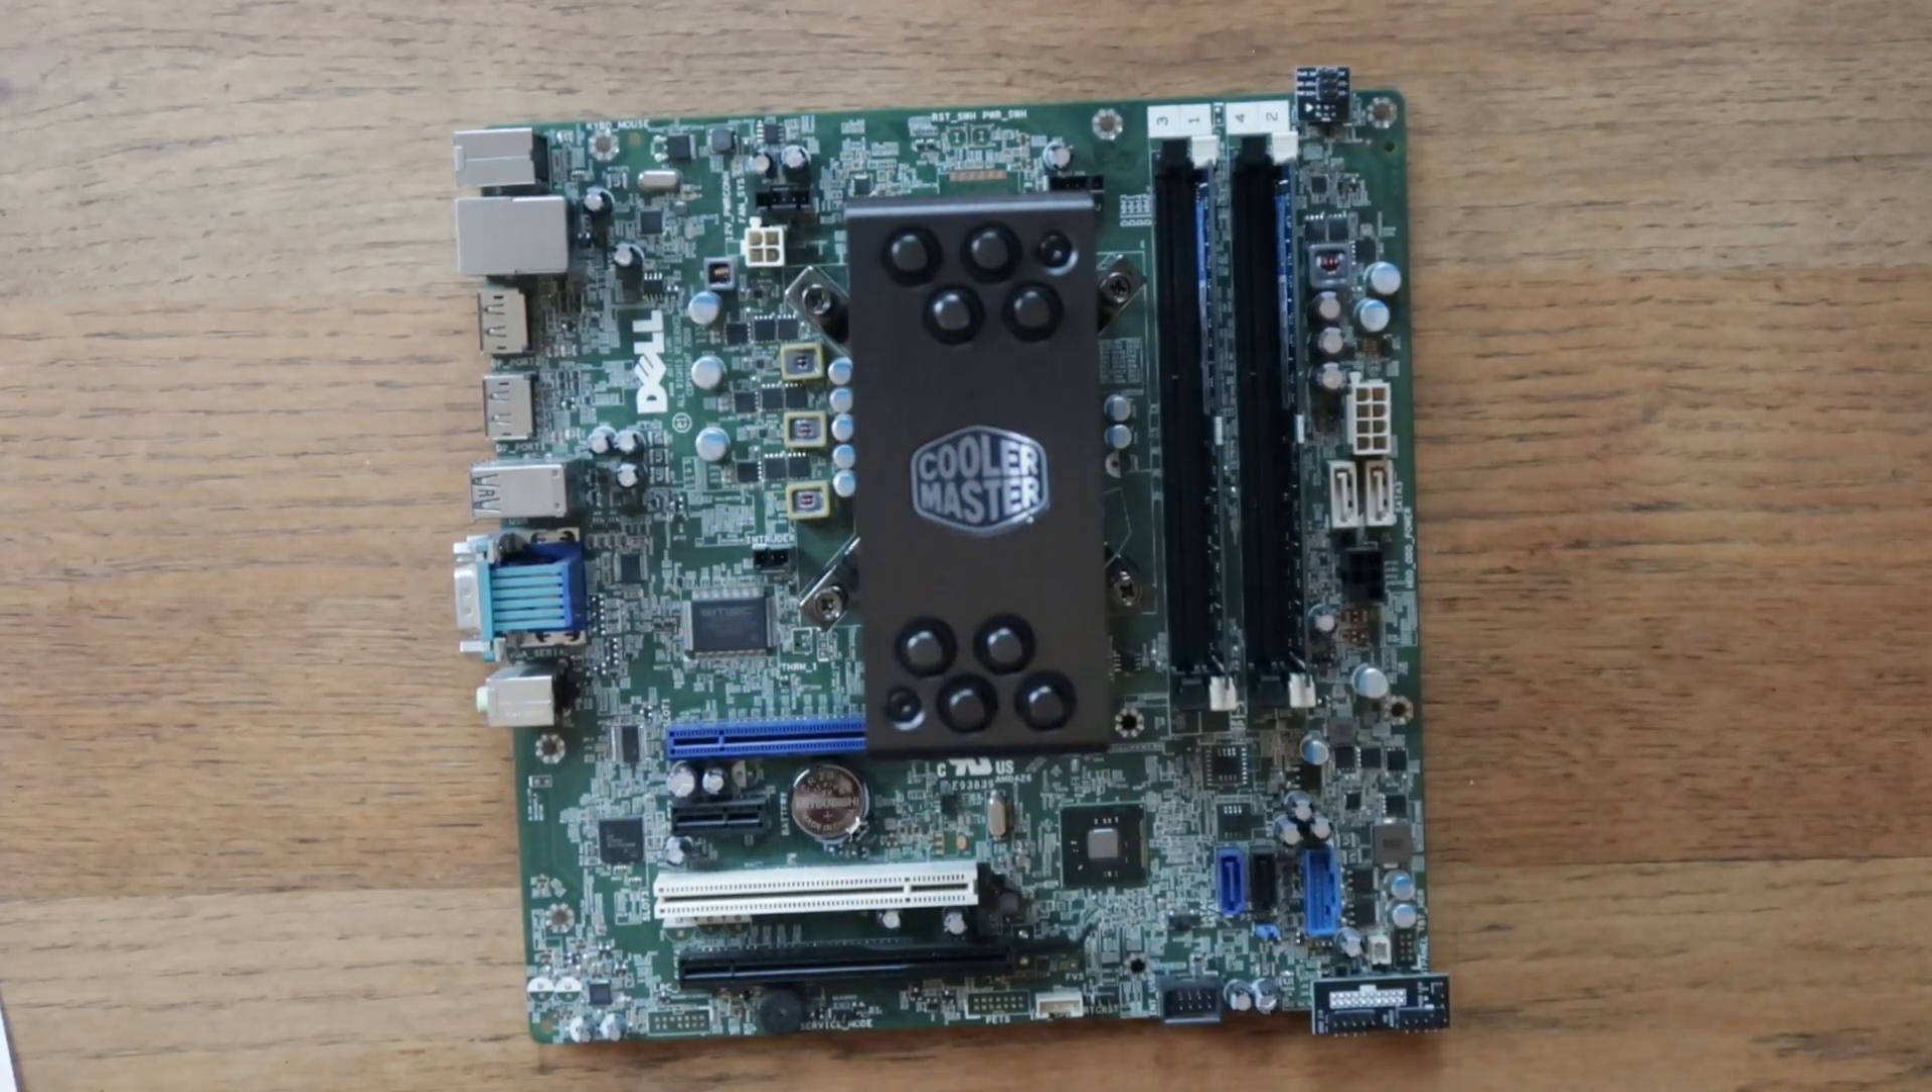We've got our CPU cooler in.